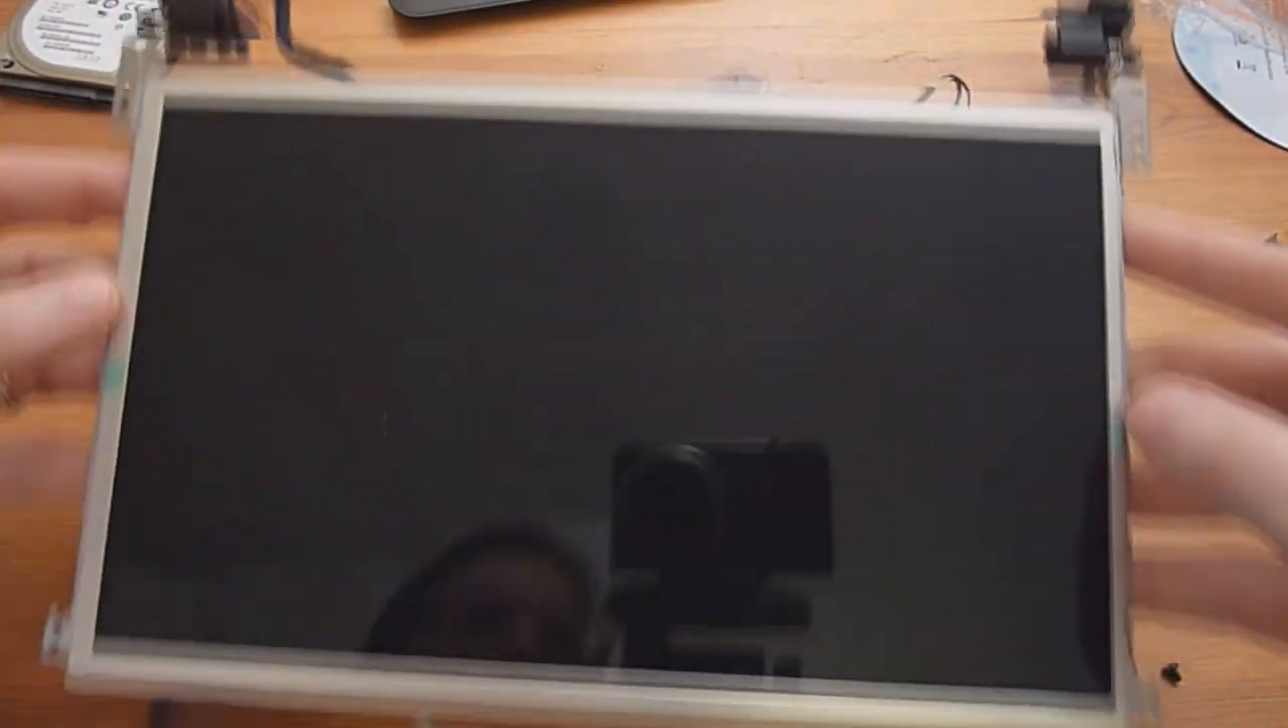And now the display is free from the bezel.